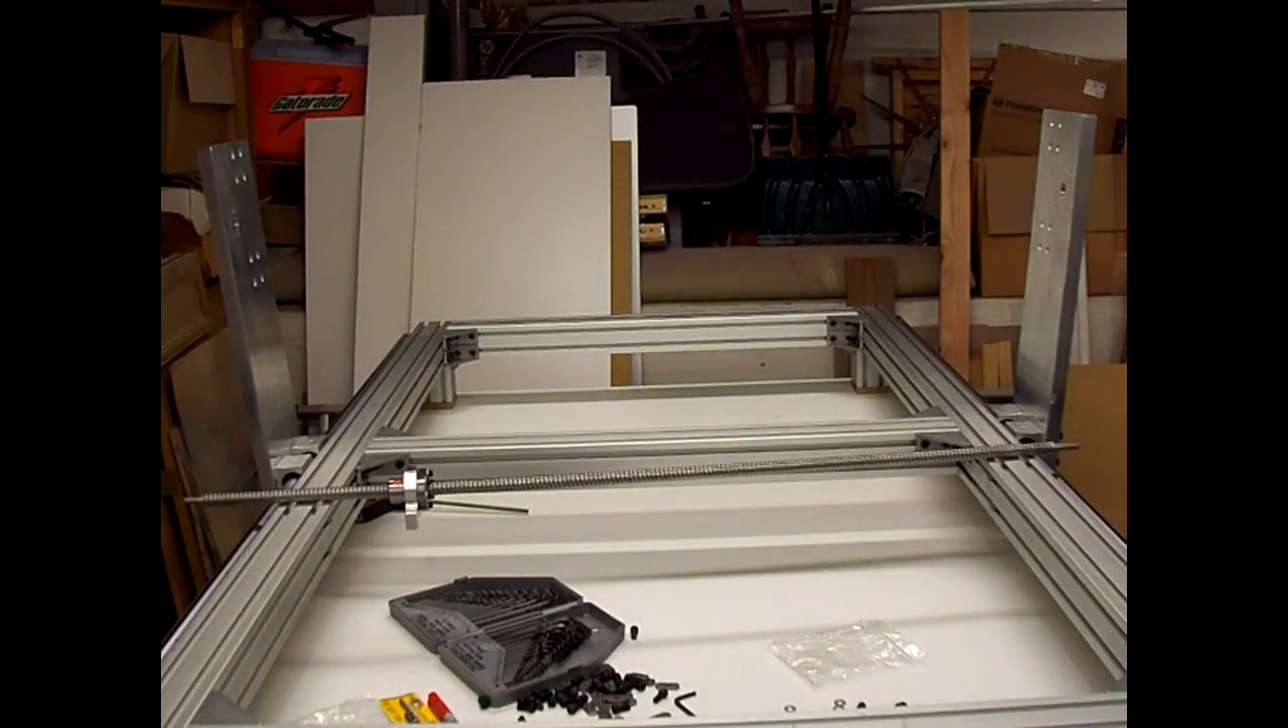Okay we got the side plates on.